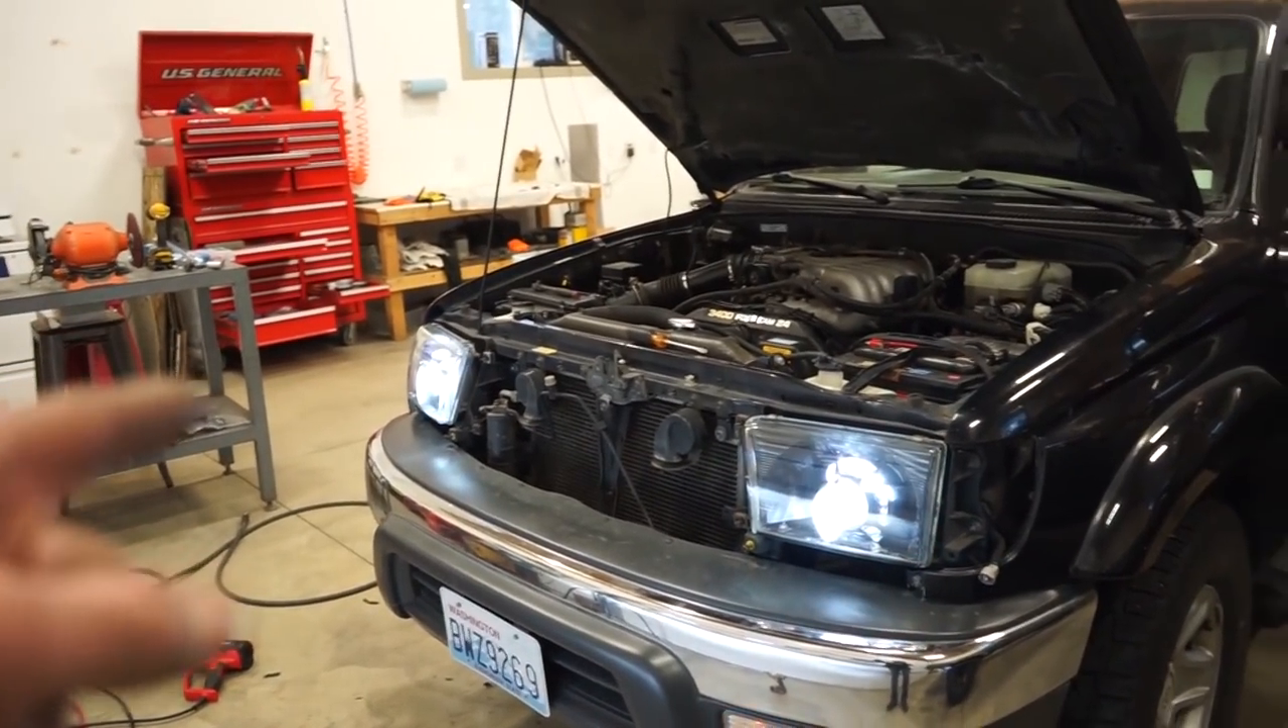So now we've got to throw the grill and the side marker lights on.